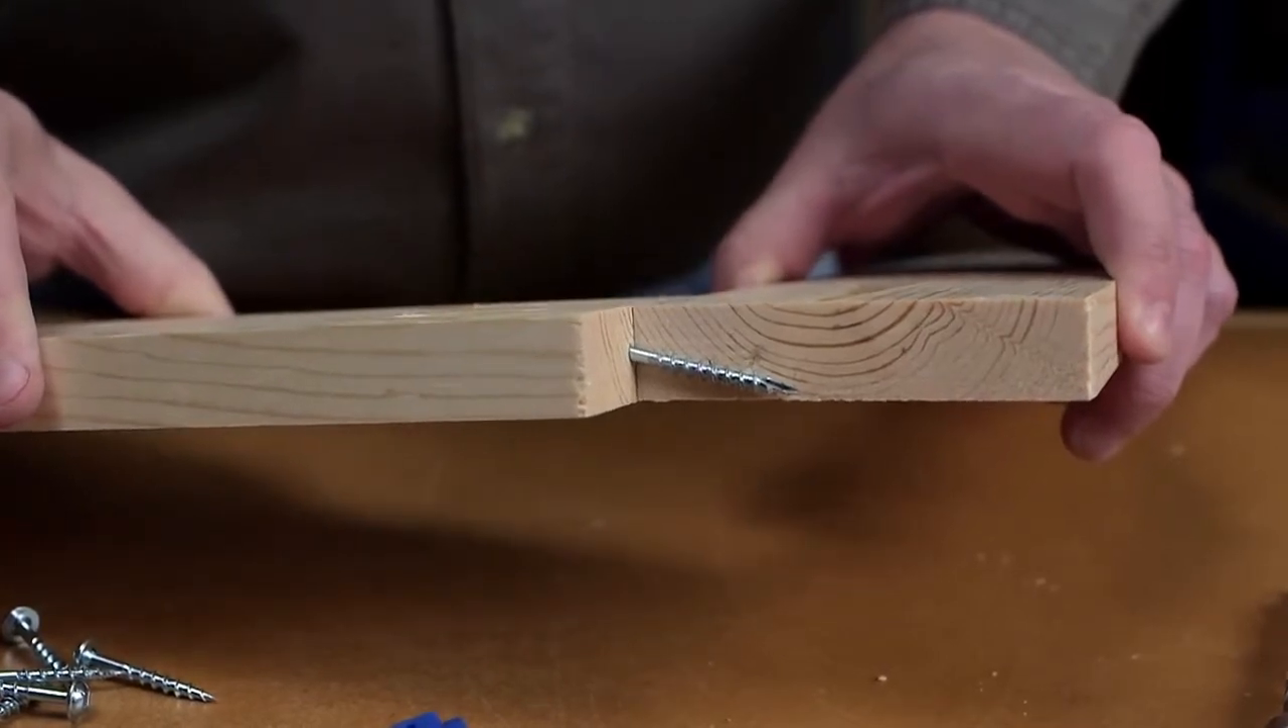You can see that this screw is way too long, it comes very close to the outside face of the board and it's probably going to split or poke through.